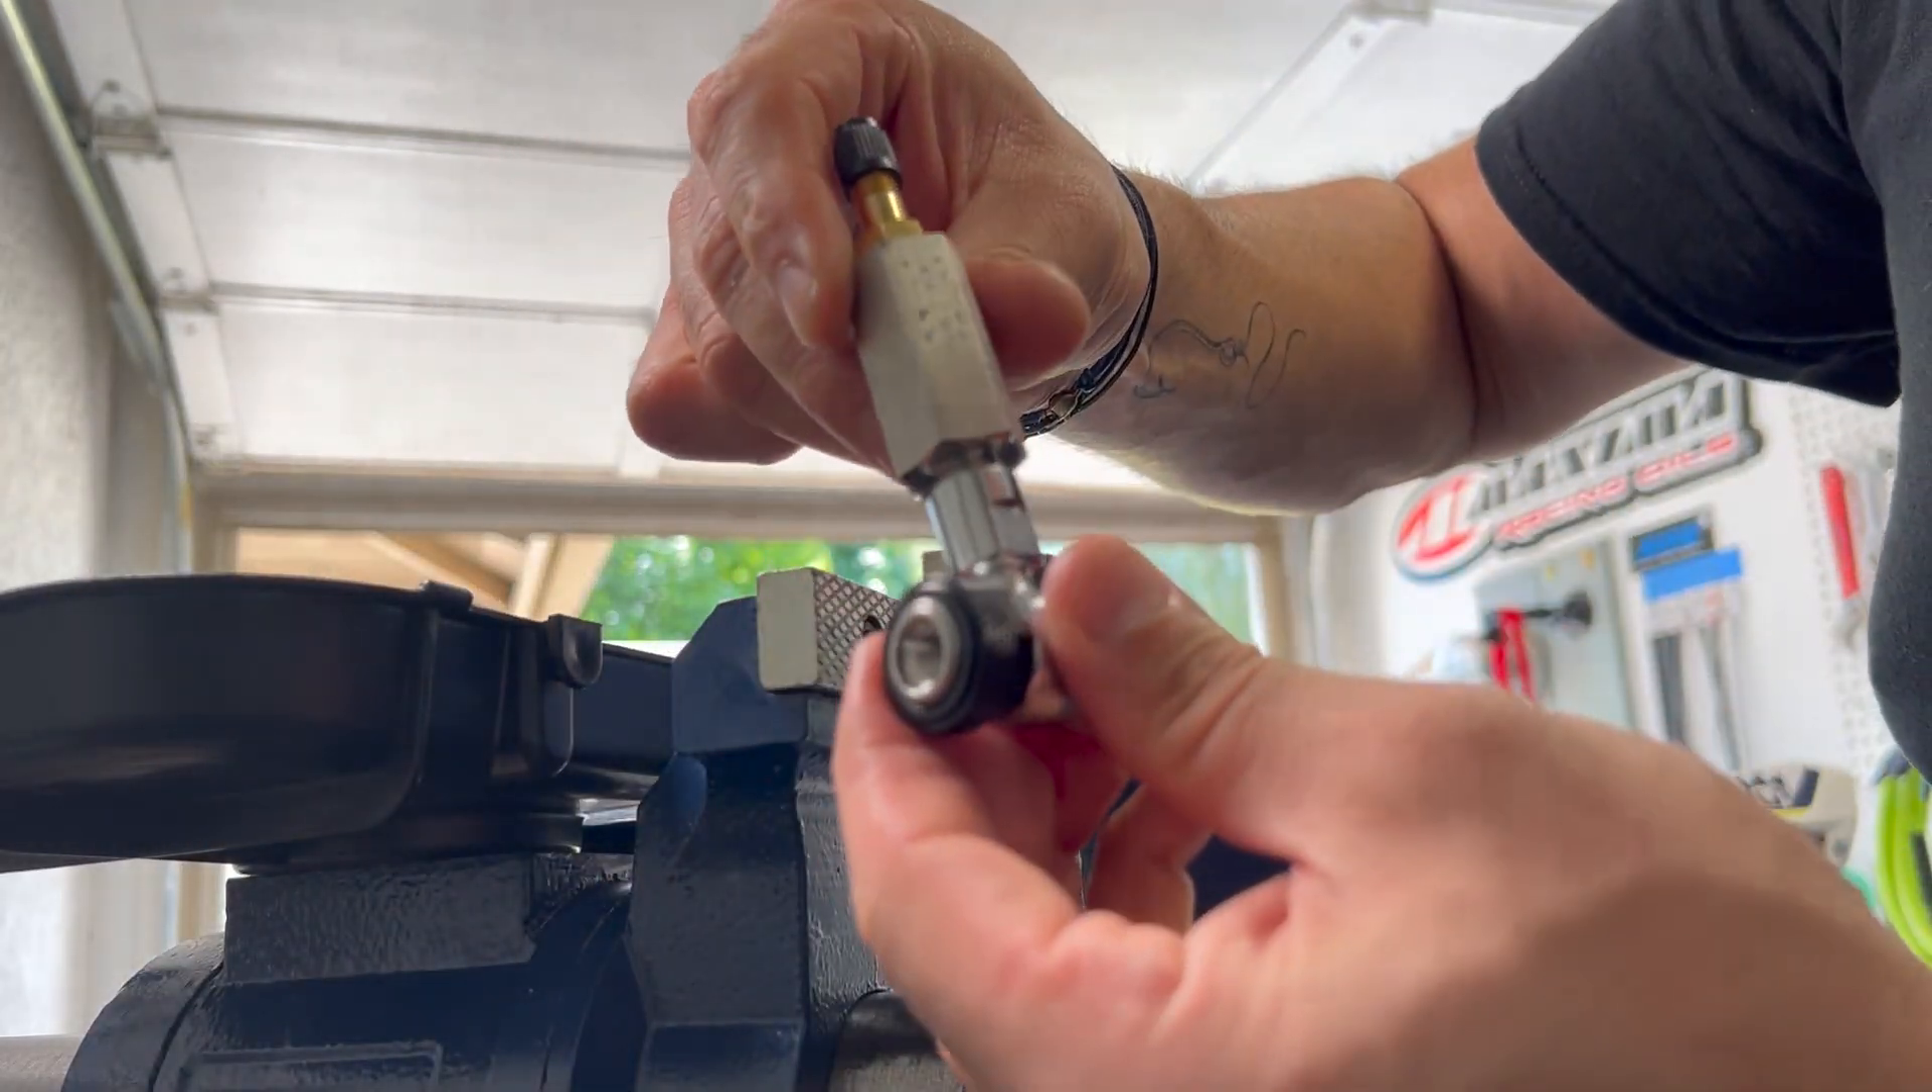So now we've got schrader valve on there as you can see.